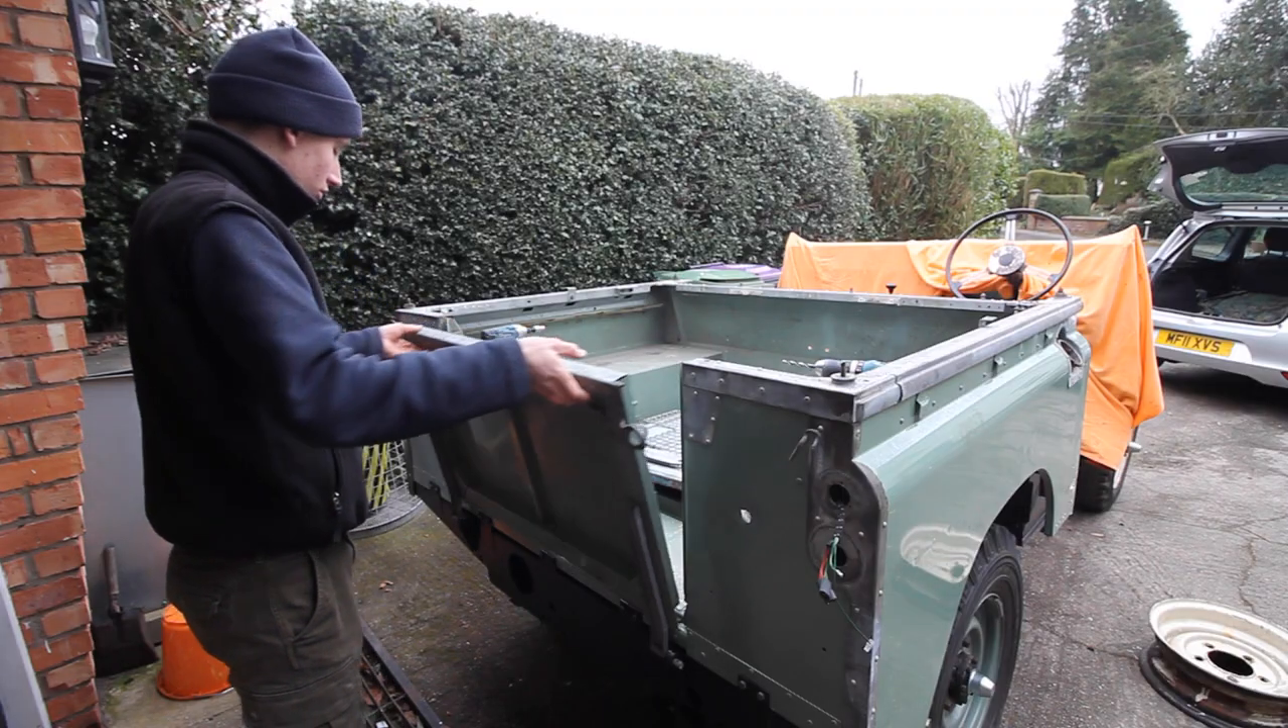I've also stuck the tailgate on just for just because it's an easy win.